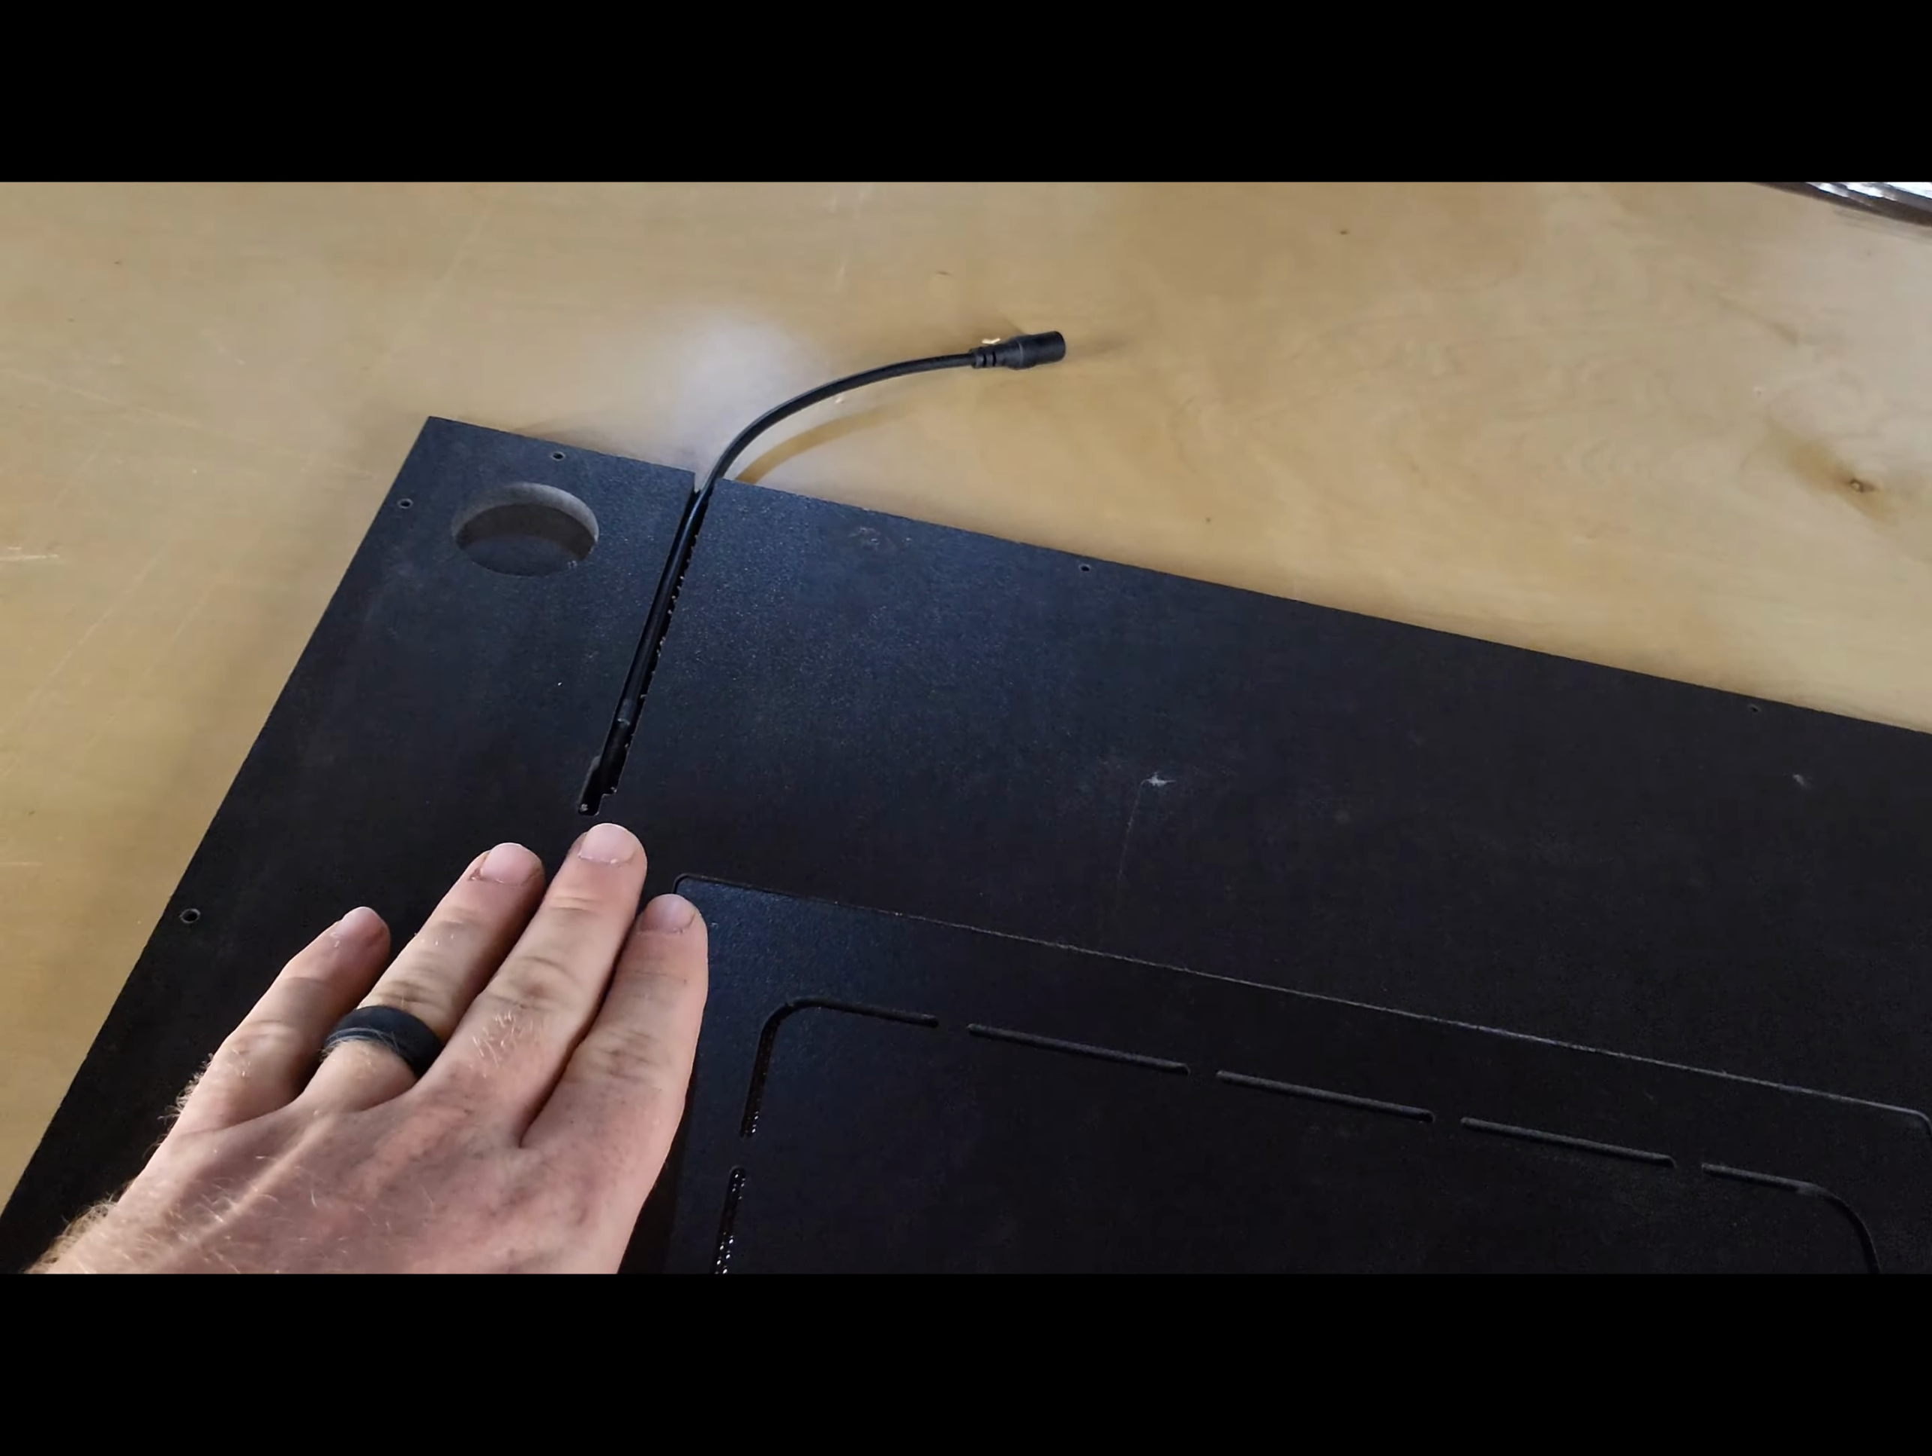We have the LED light power cord exiting that slot.